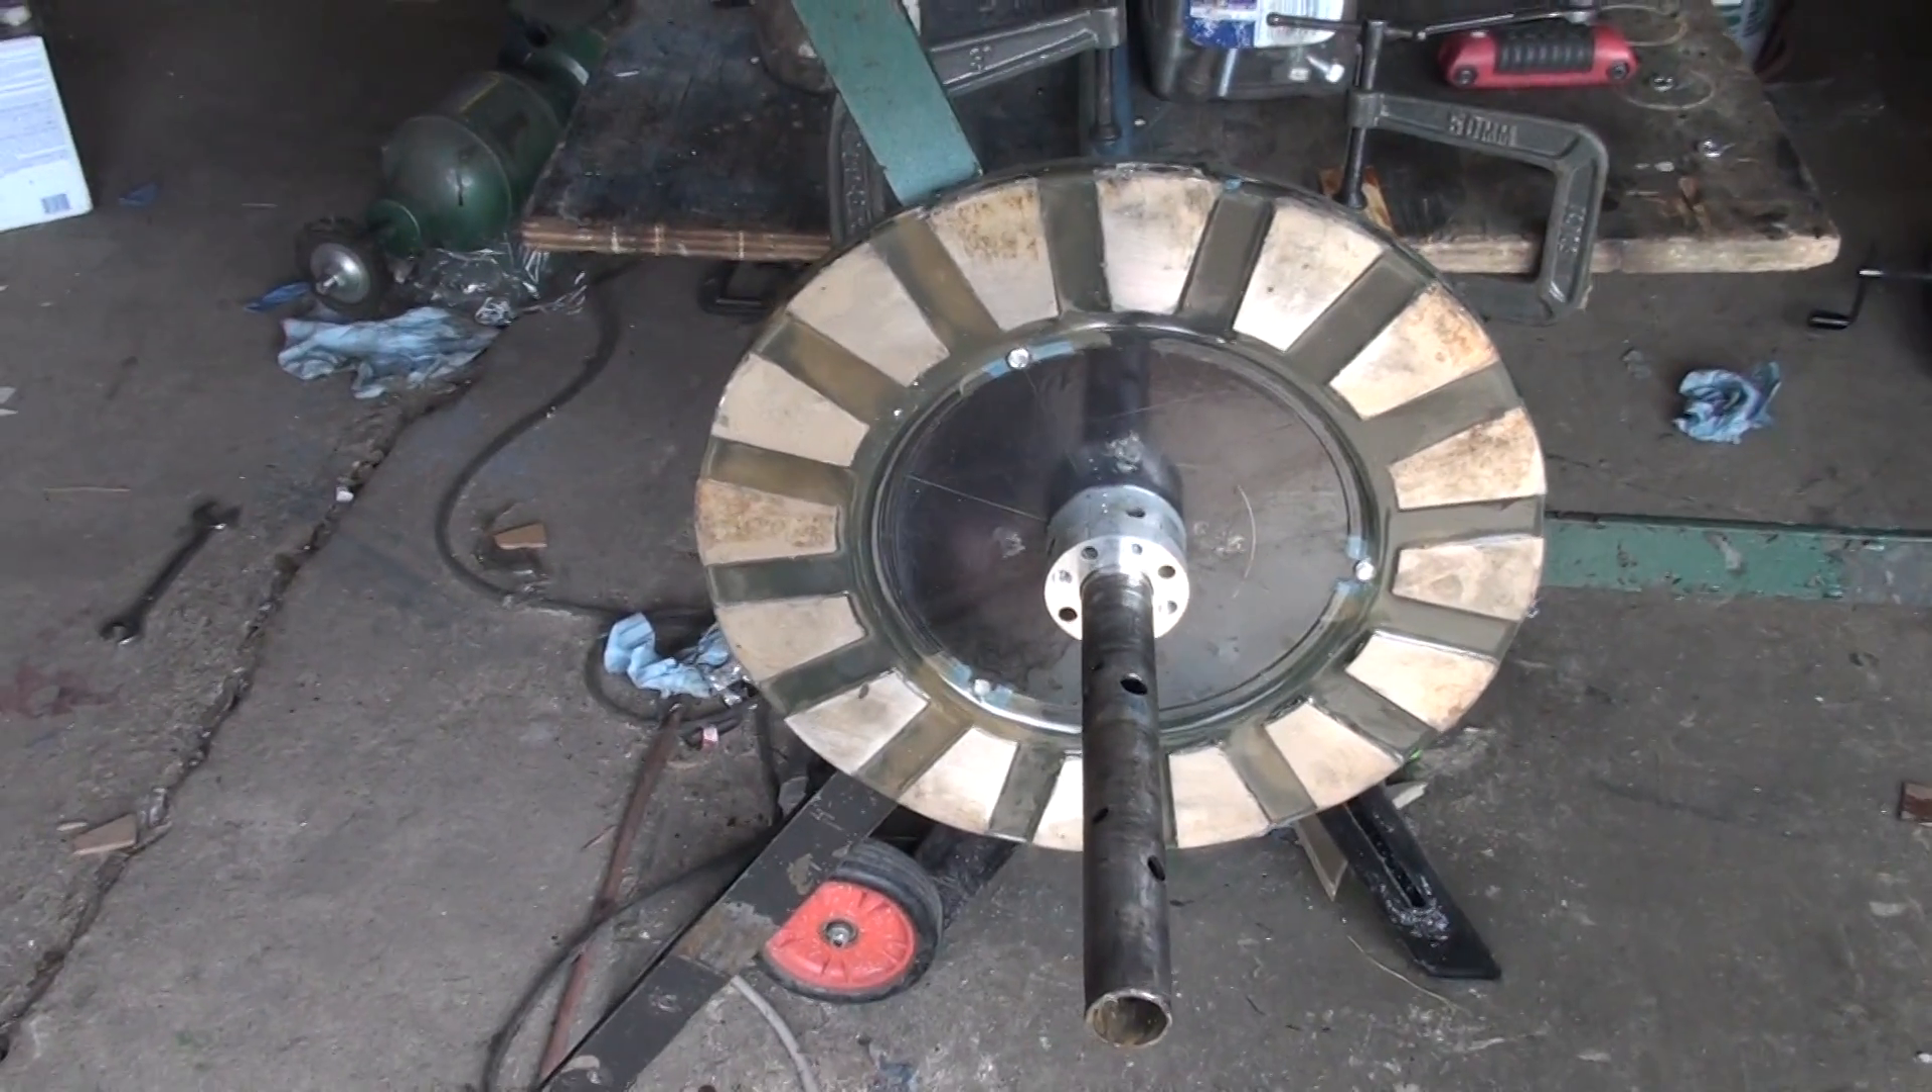Now I've got 16 magnets per disc. On each disc now. Before I had eight.